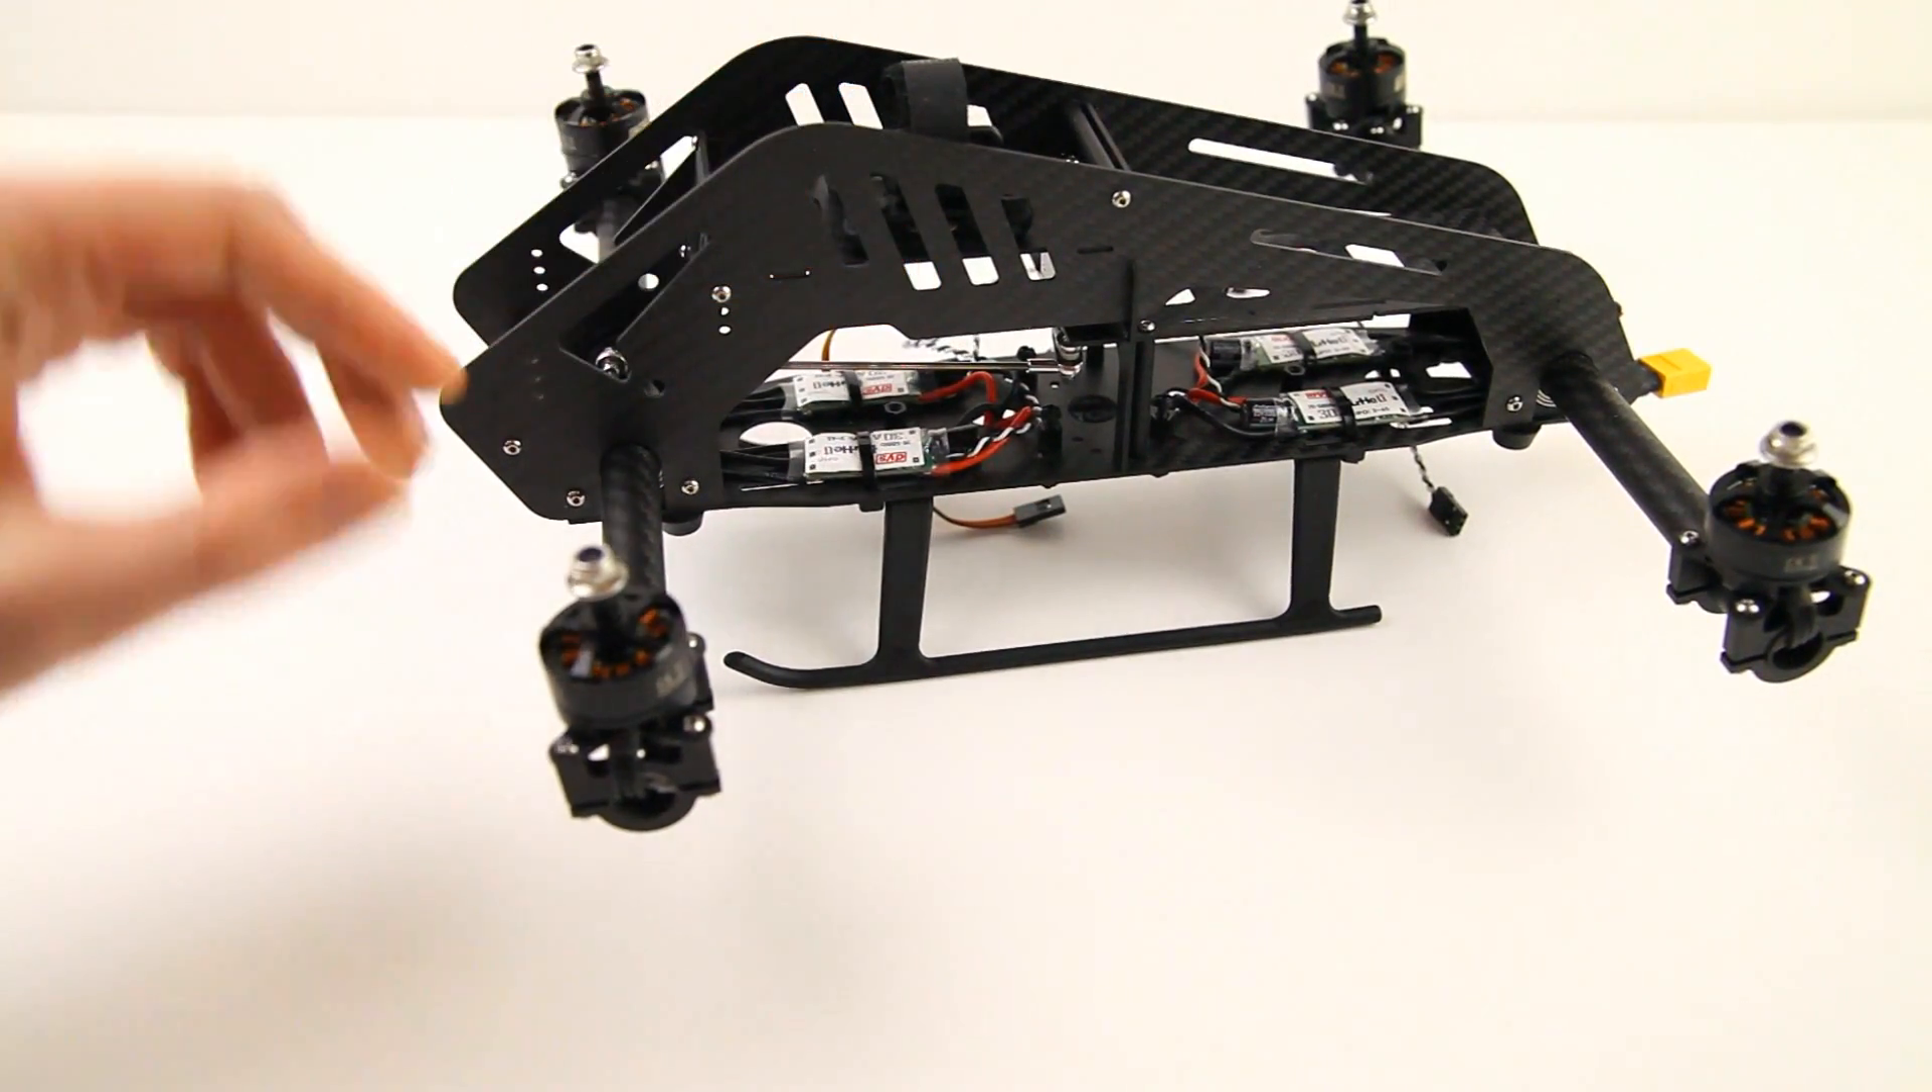All four motors have been fitted On the arms.